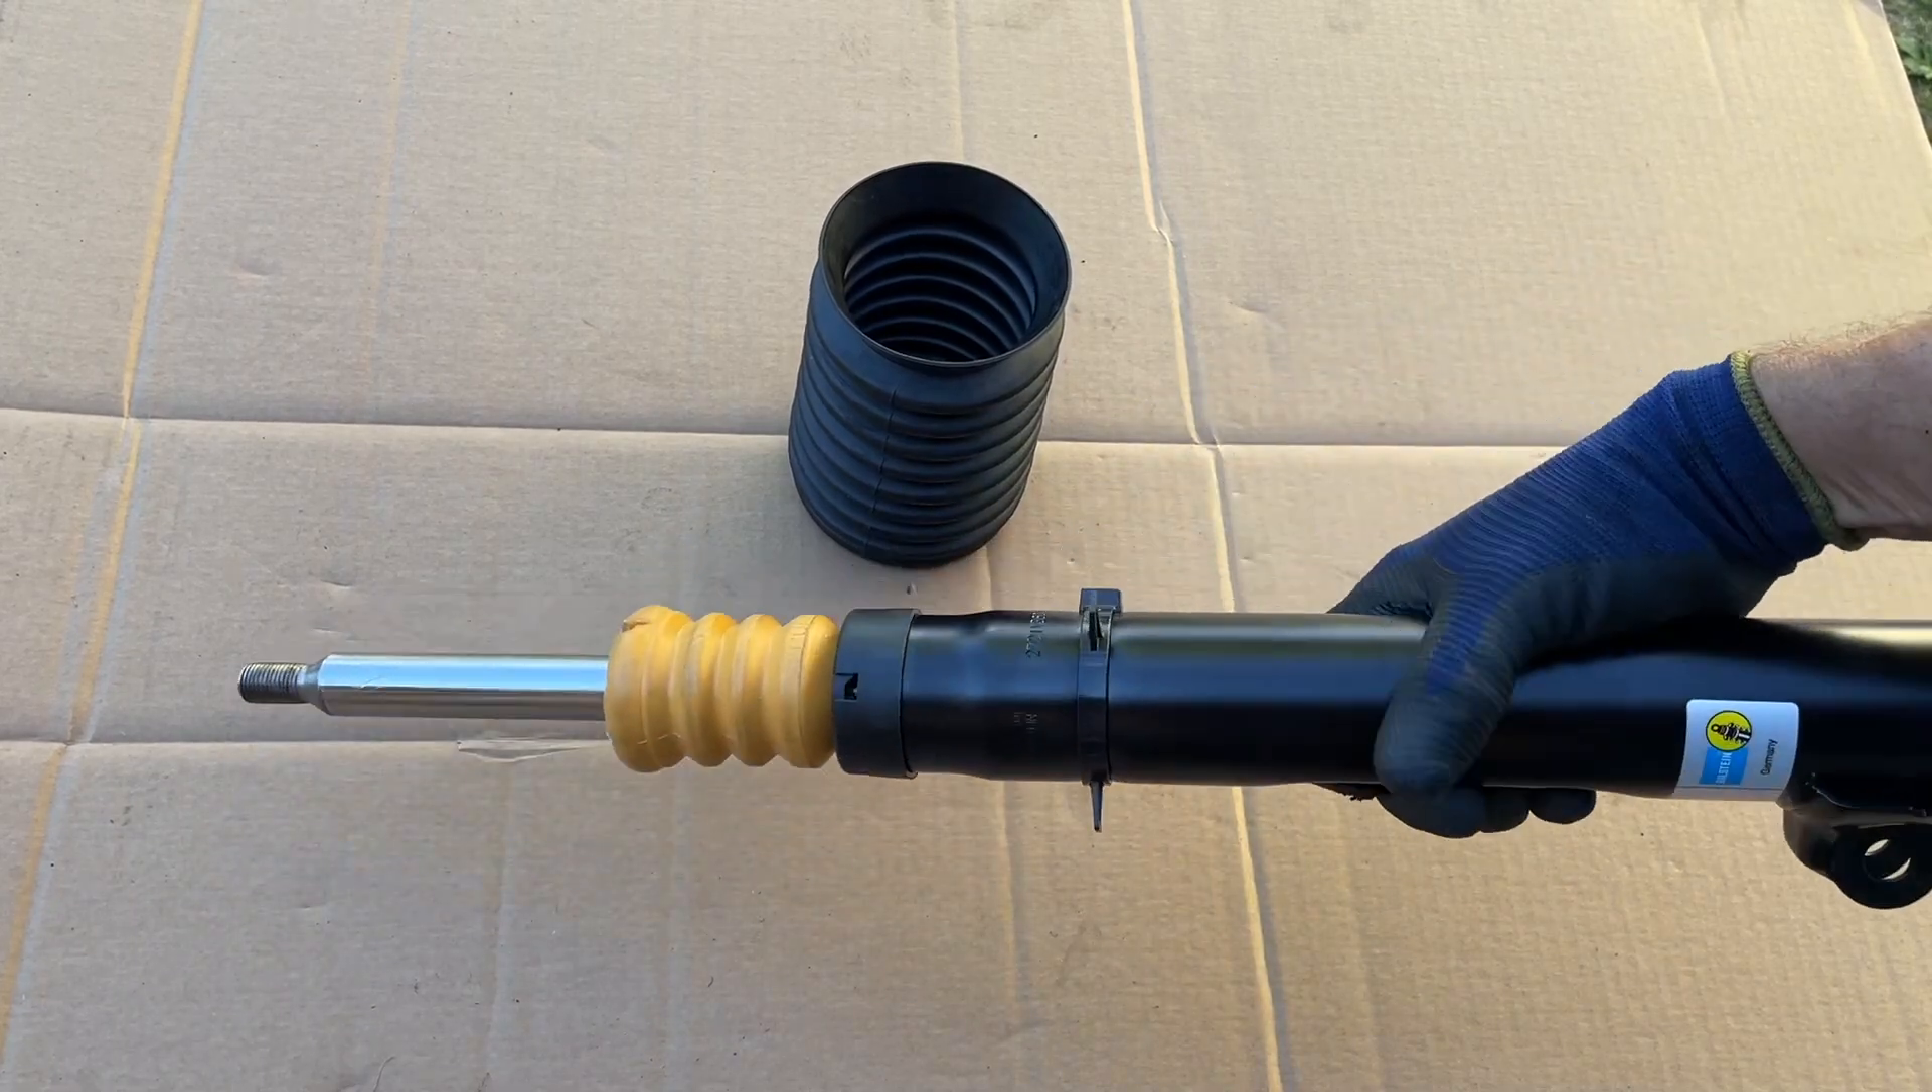Als Vorbereitung habe ich den Anschlagspuffer montiert.